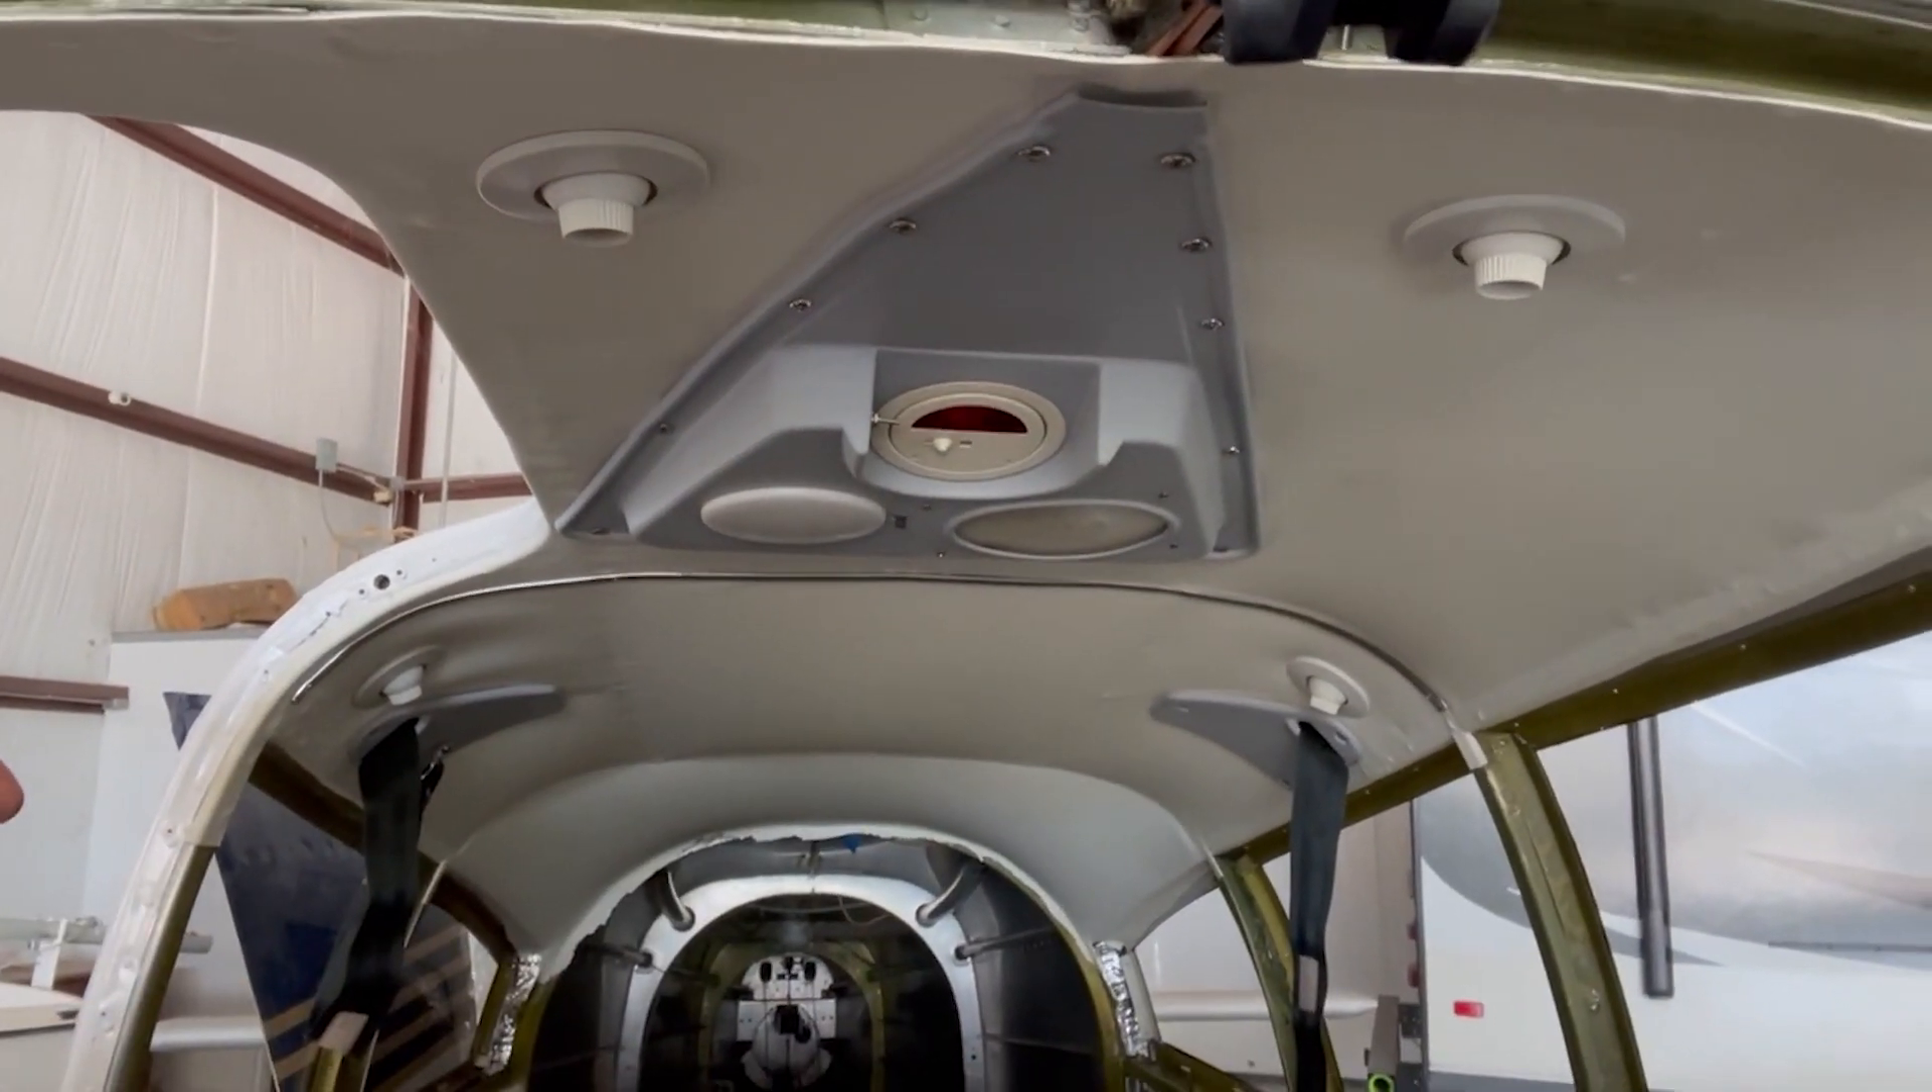And I've got the air vents back in place.